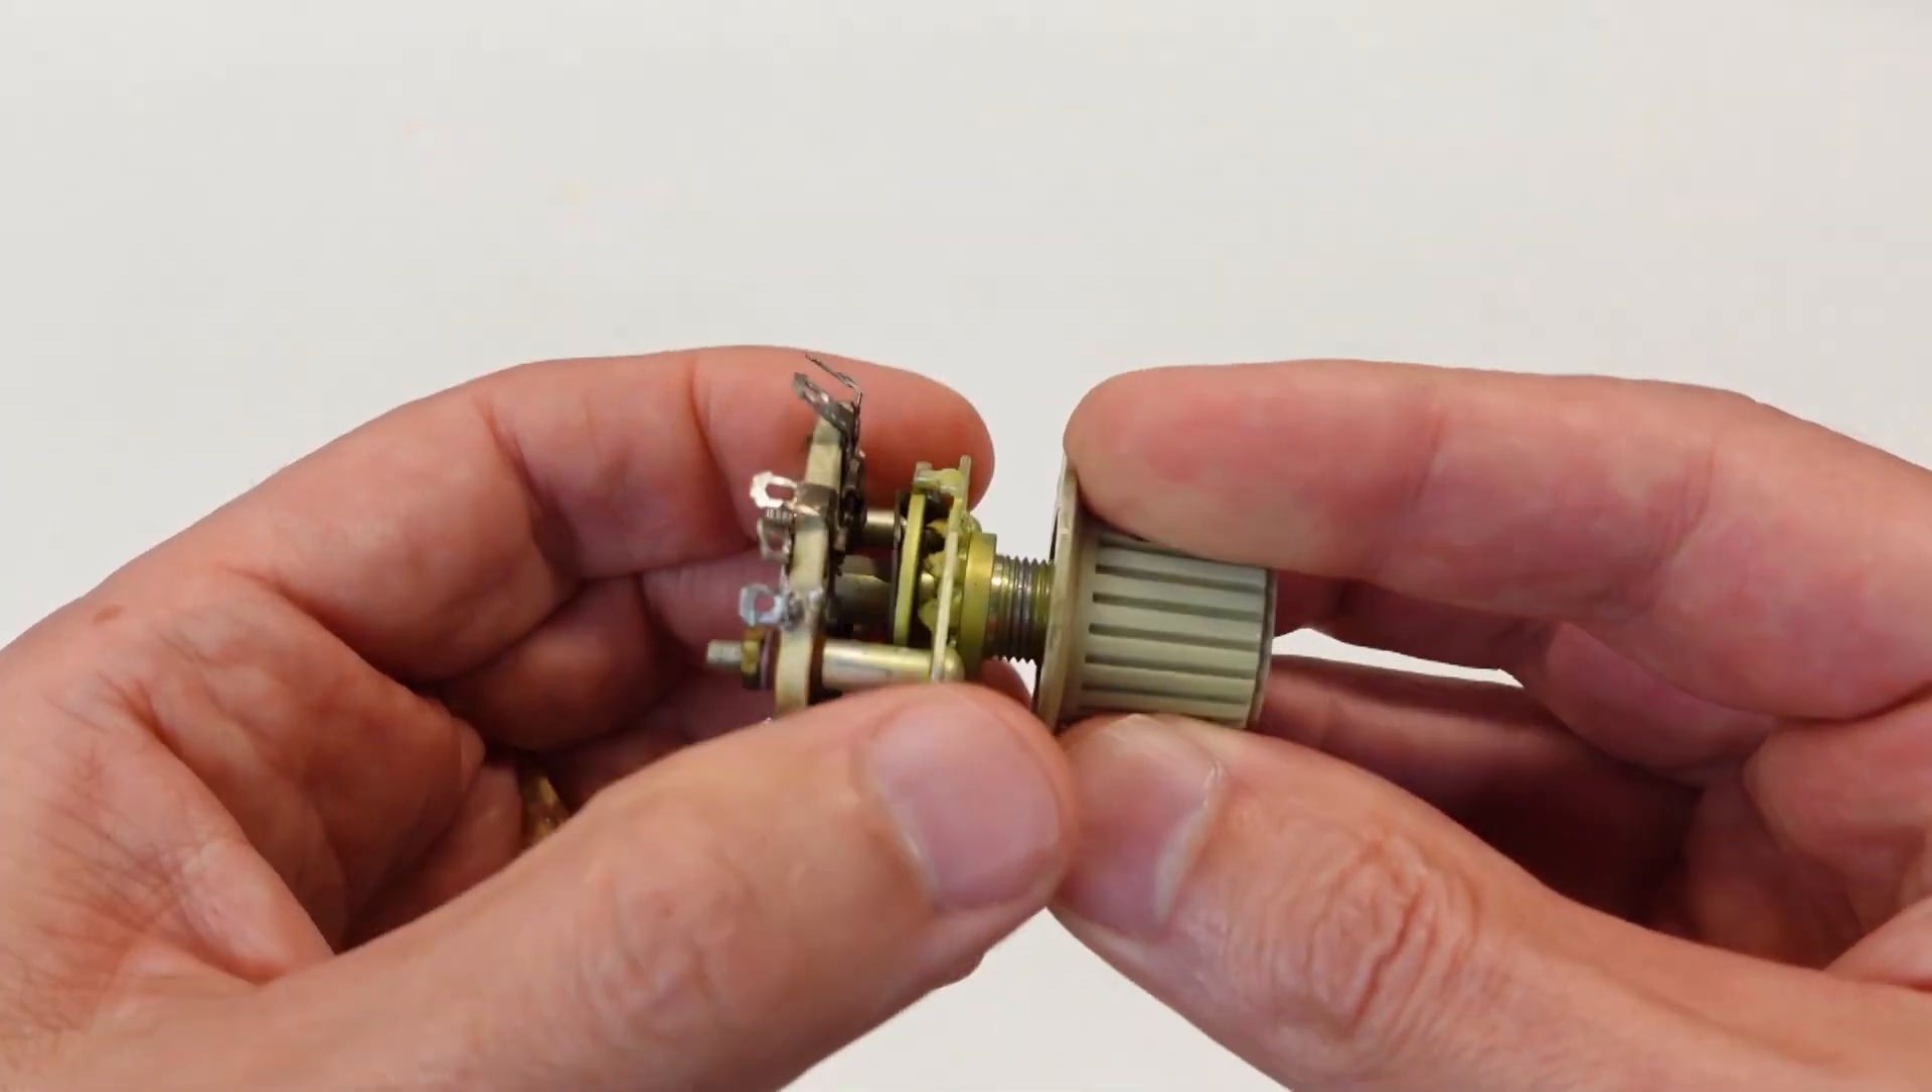Normally, this is assembled at the end of a long tuning shaft, but here I've just attached one of the knobs to it.